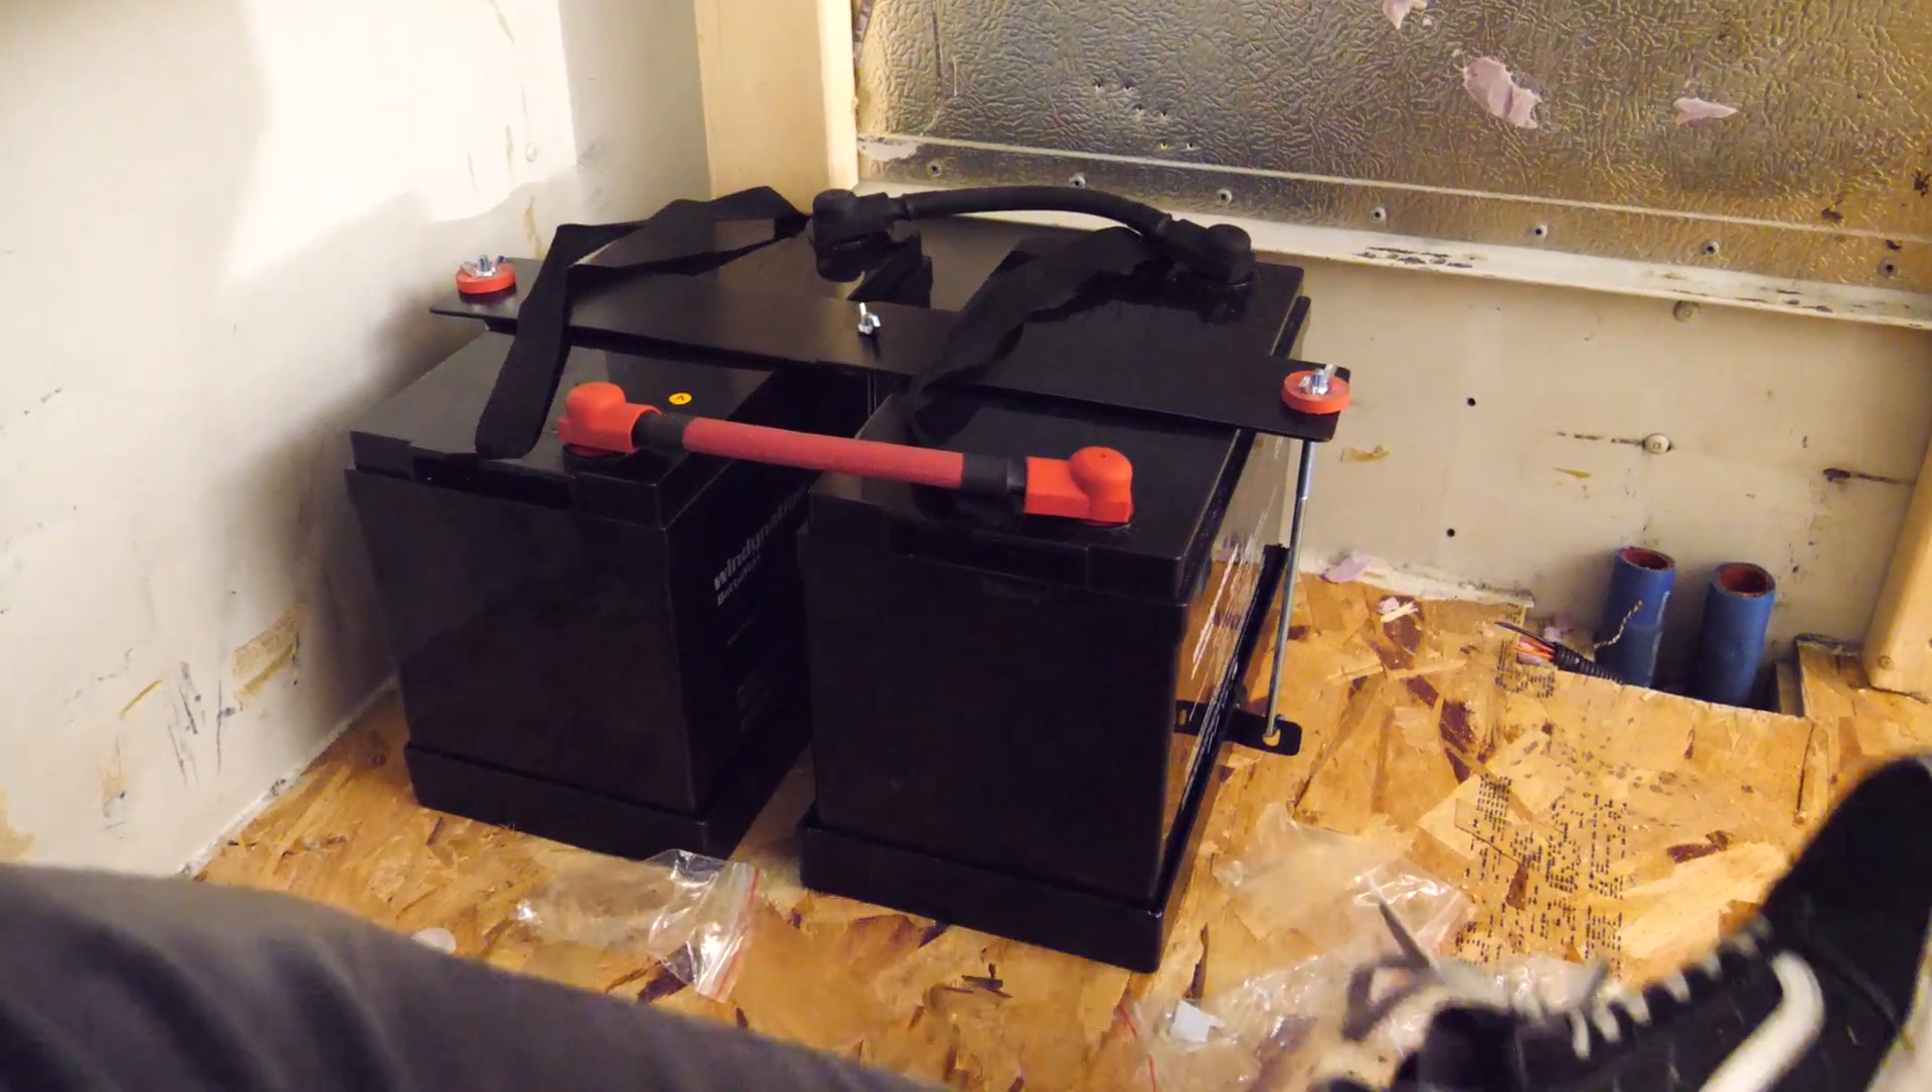So we now have our two batteries securely mounted bolted into the bus and wired in parallel.